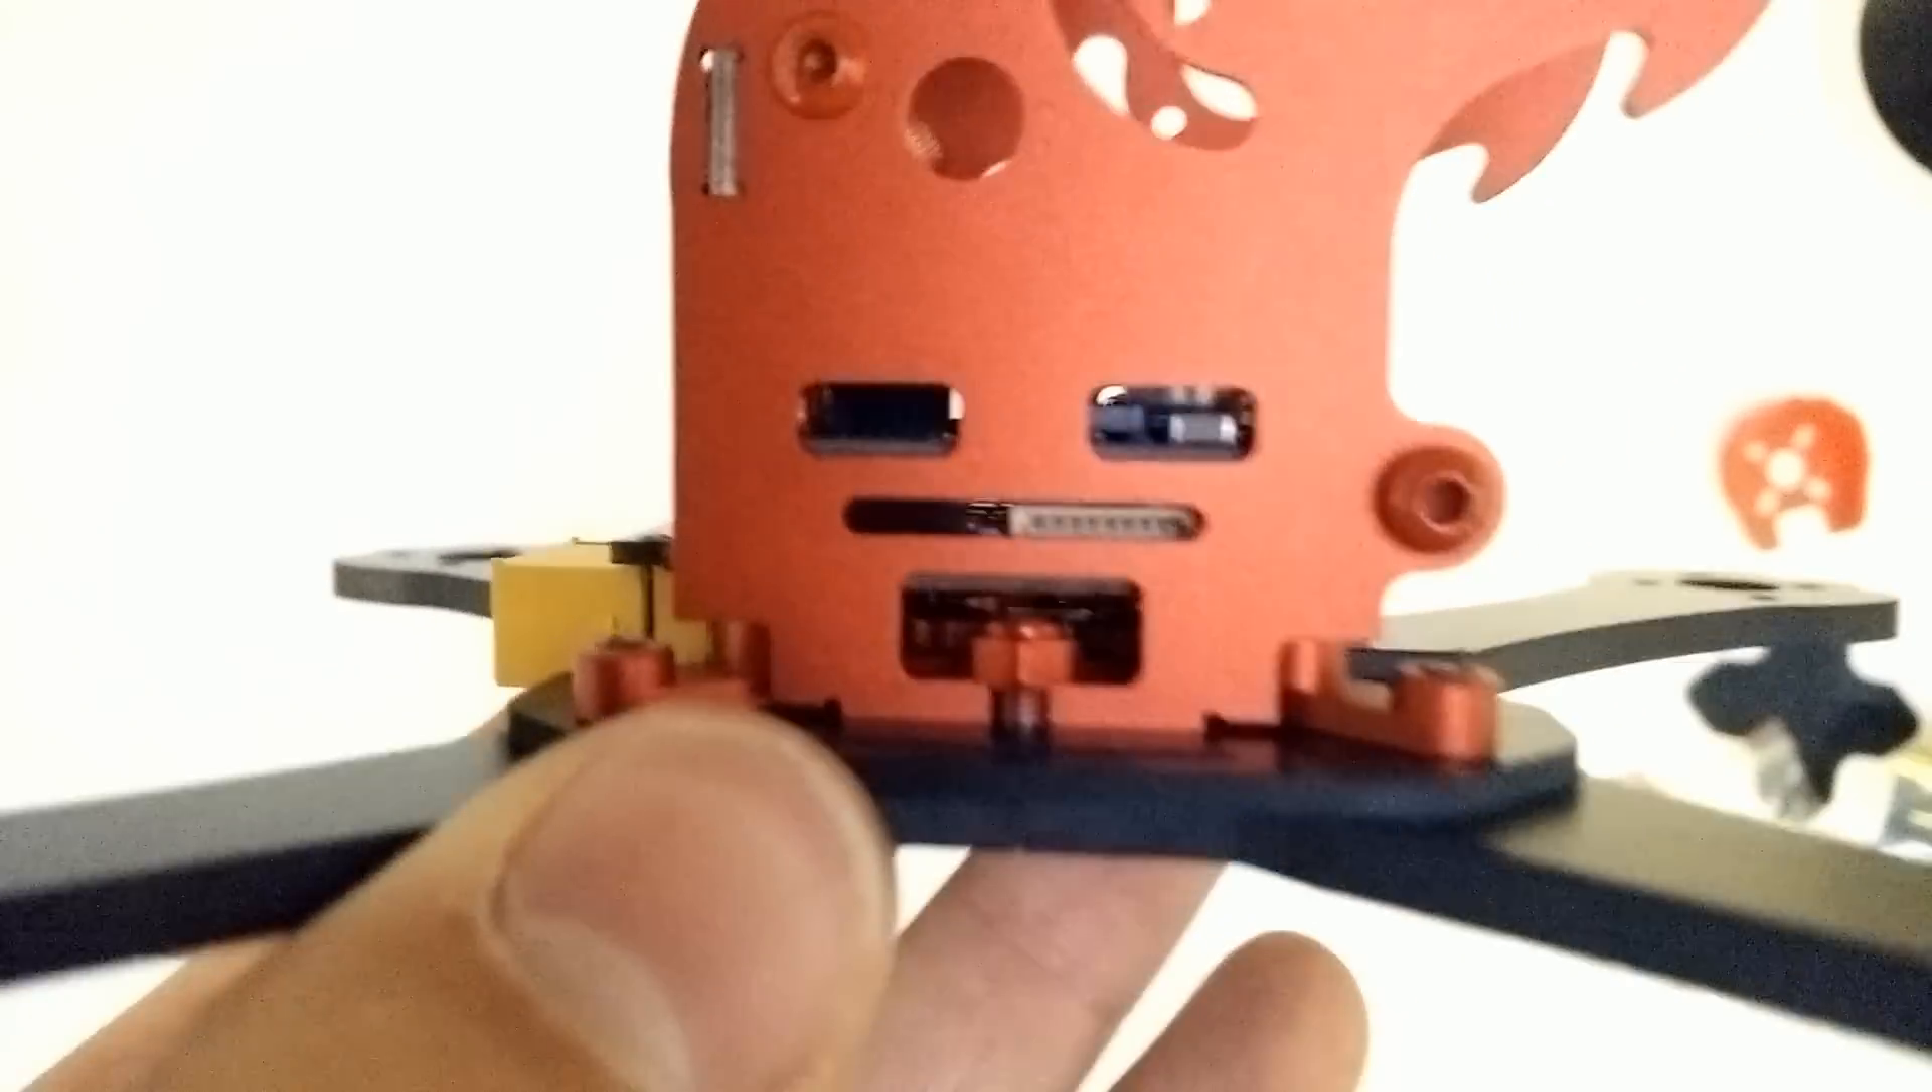Okay, so now the head is attached and you can see that it is held in place by these screws here.